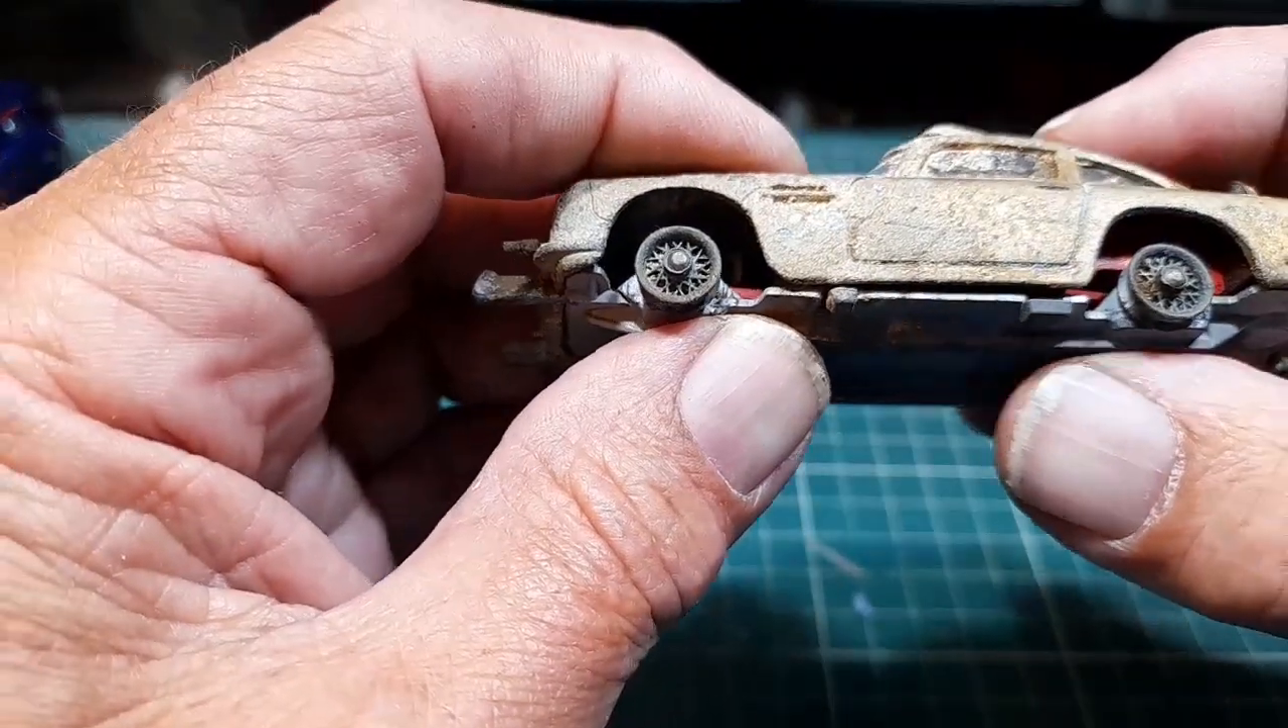The base looks like it's coming away from the body.